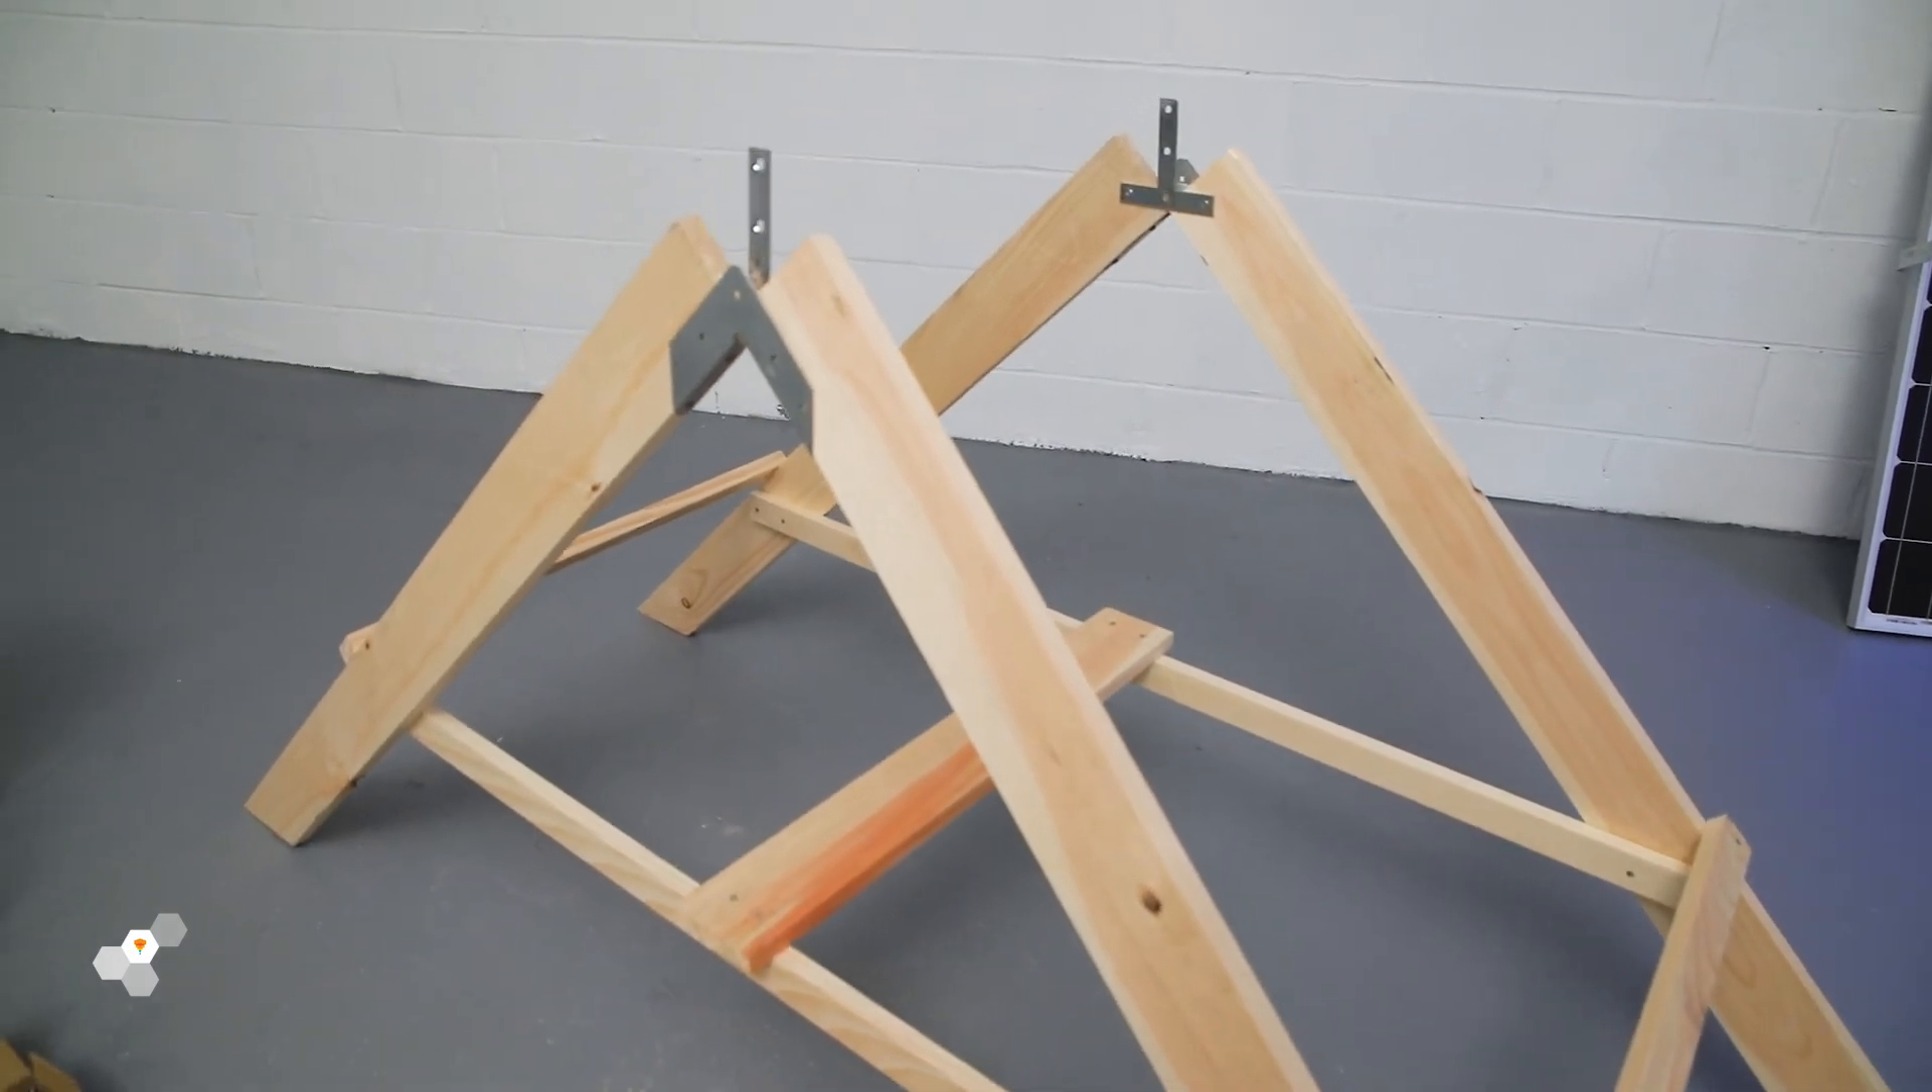With these last pieces of timber now applied, we have a sturdy A -frame and are ready to attach our solar panel.